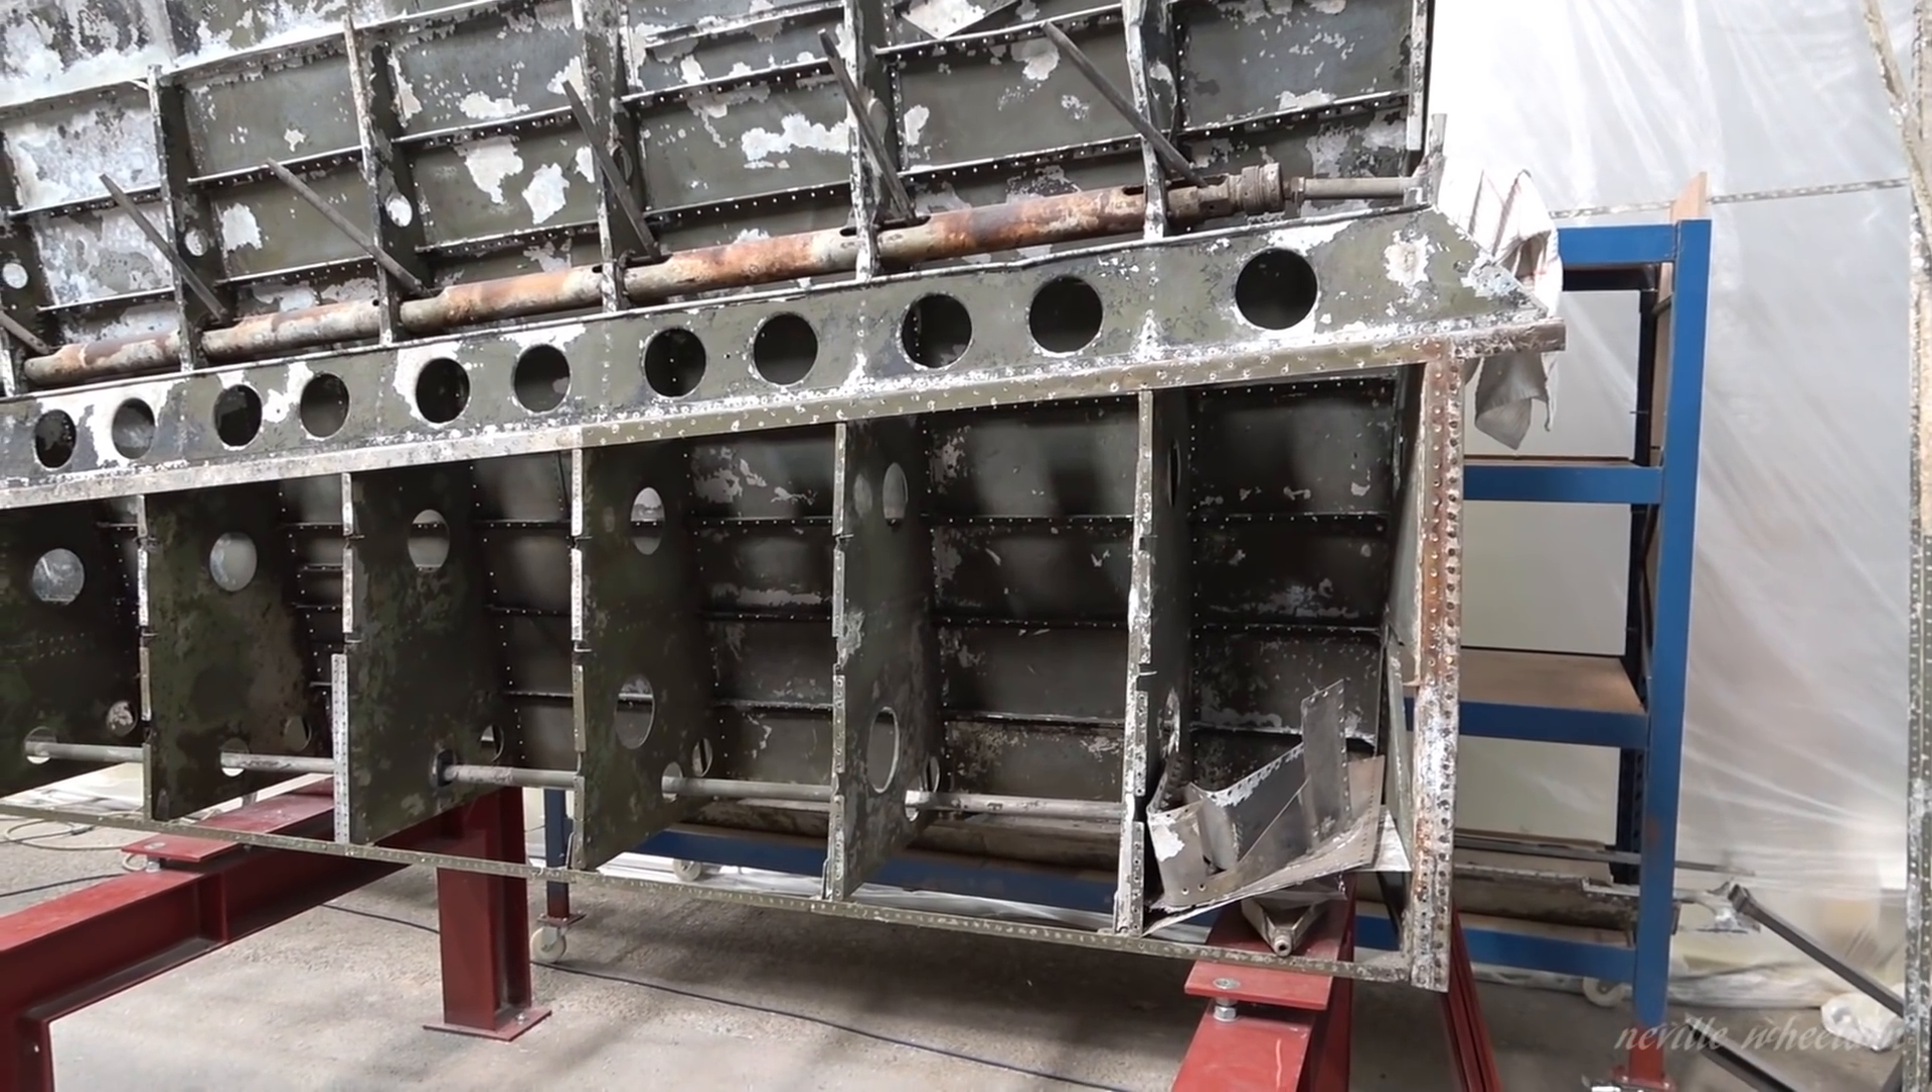Dennis has removed all the skin from the underside of the portside trailing edge.